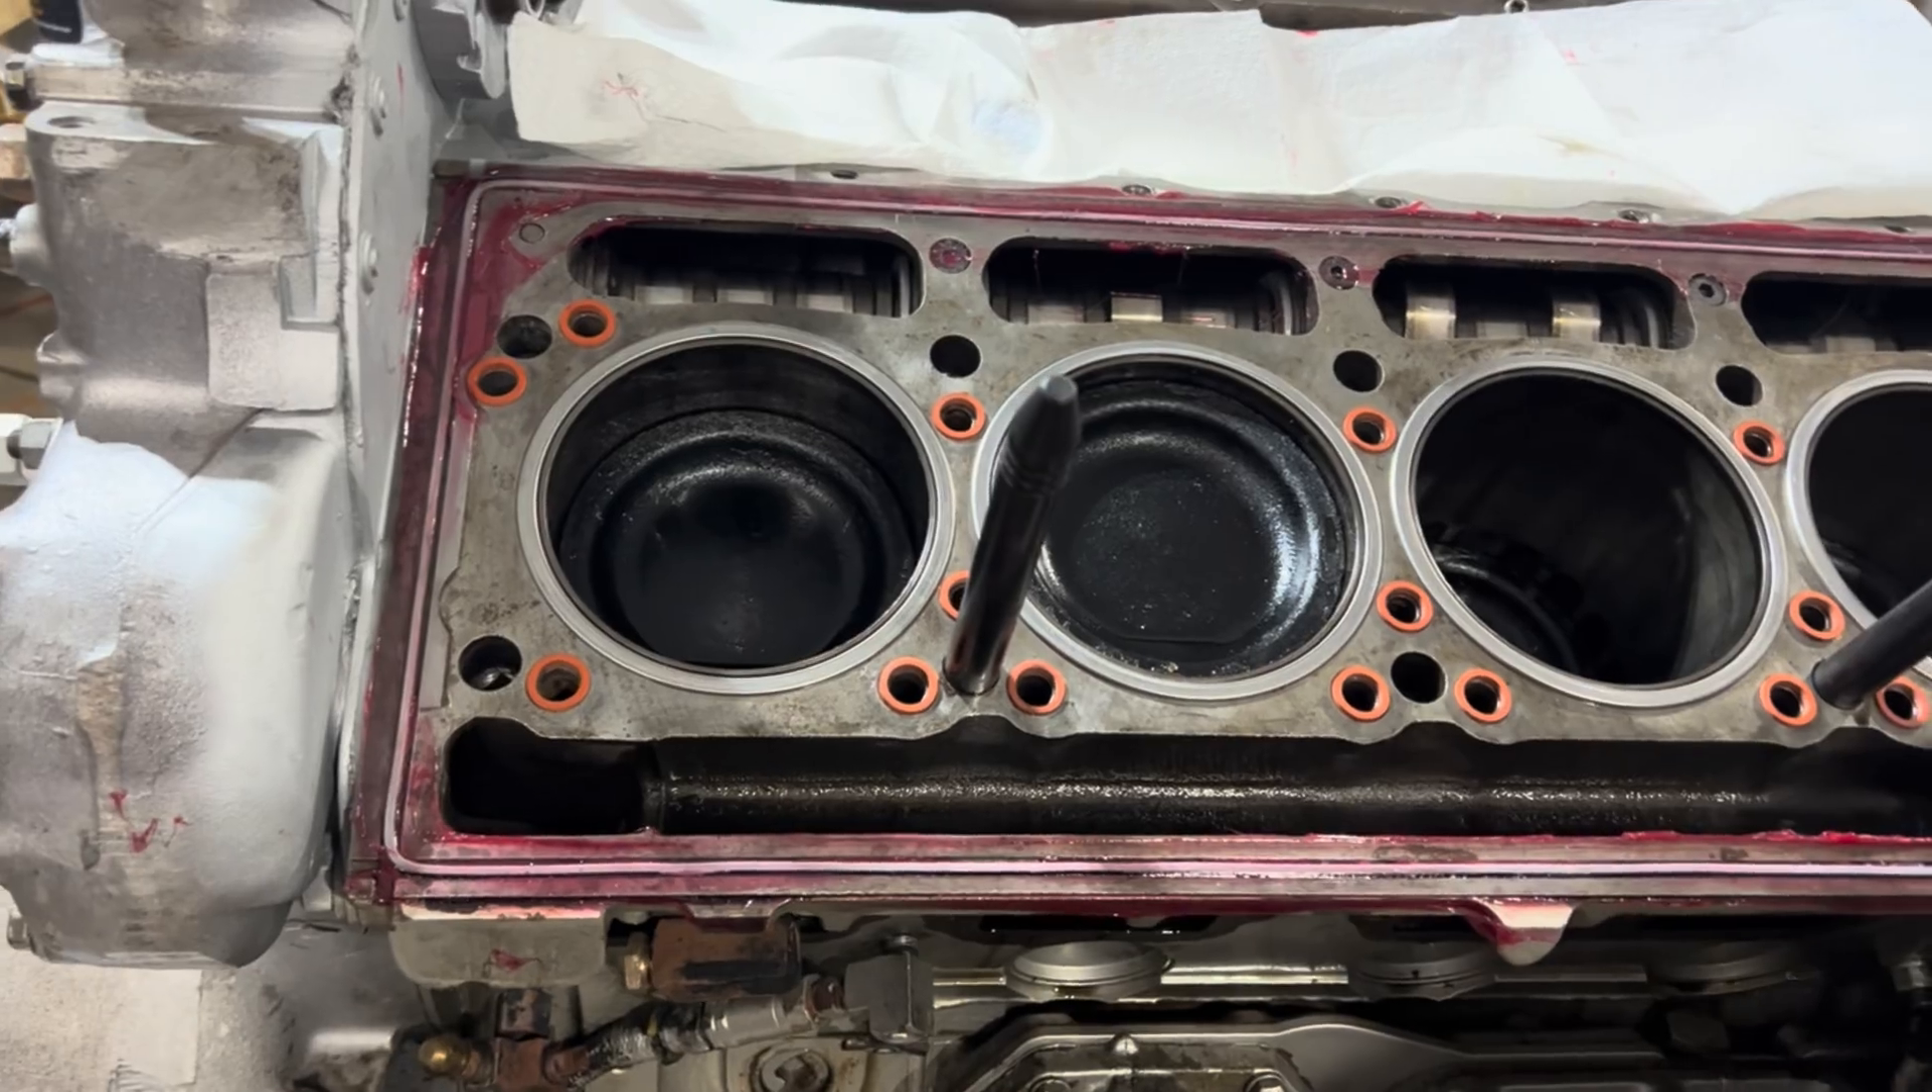Okay, this side is all ready to go. All the O-rings, crush rings, and perimeter gasket are in.